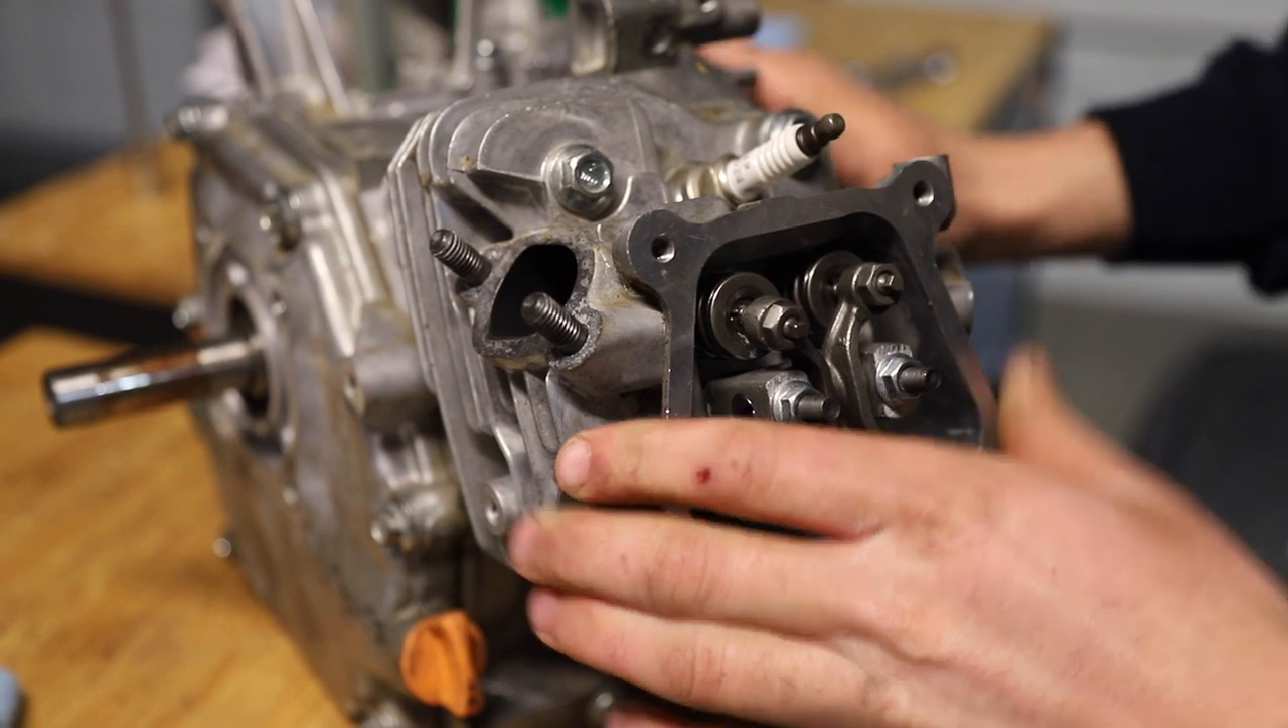You got the spark plug in.